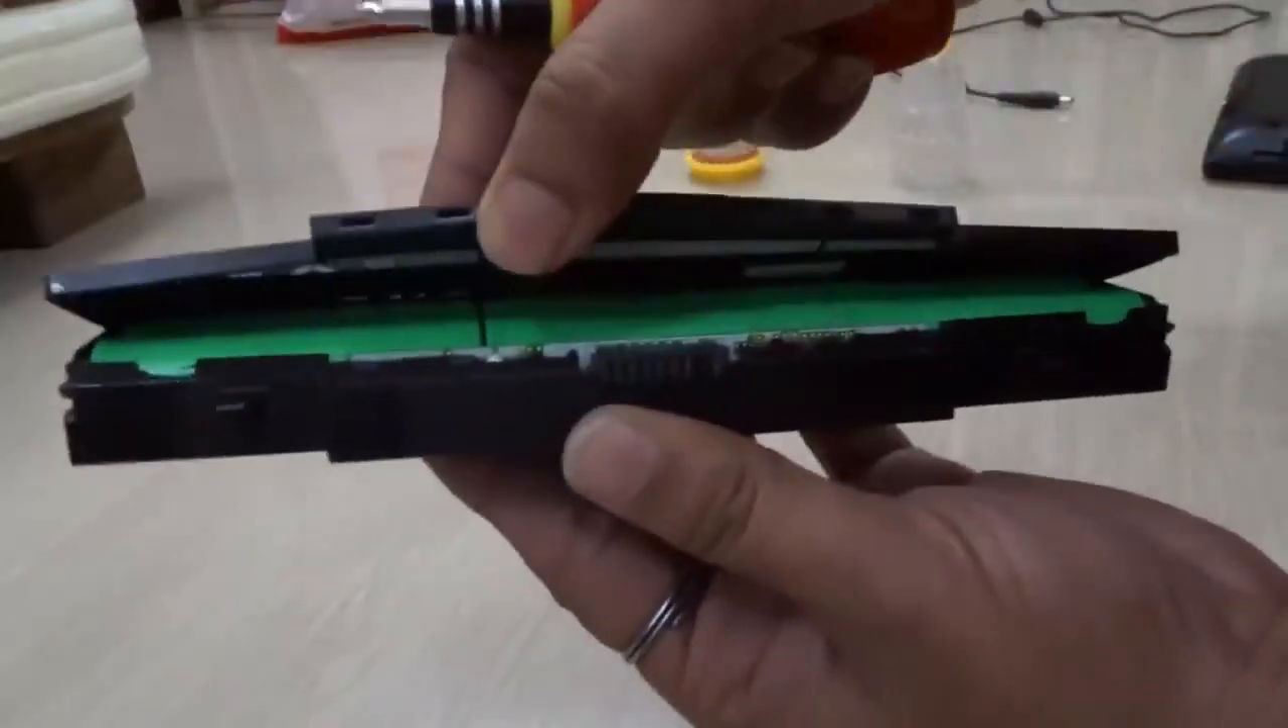See? I have opened my battery.